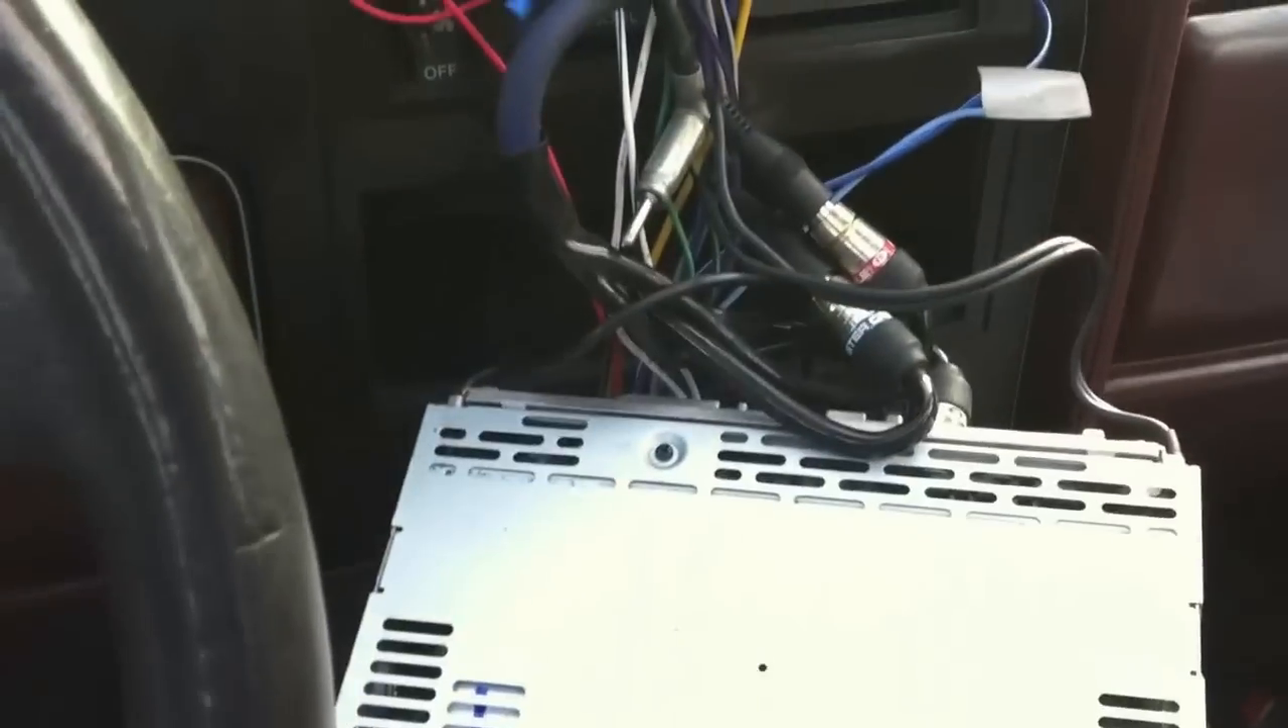I've got the radio out of the dash now.